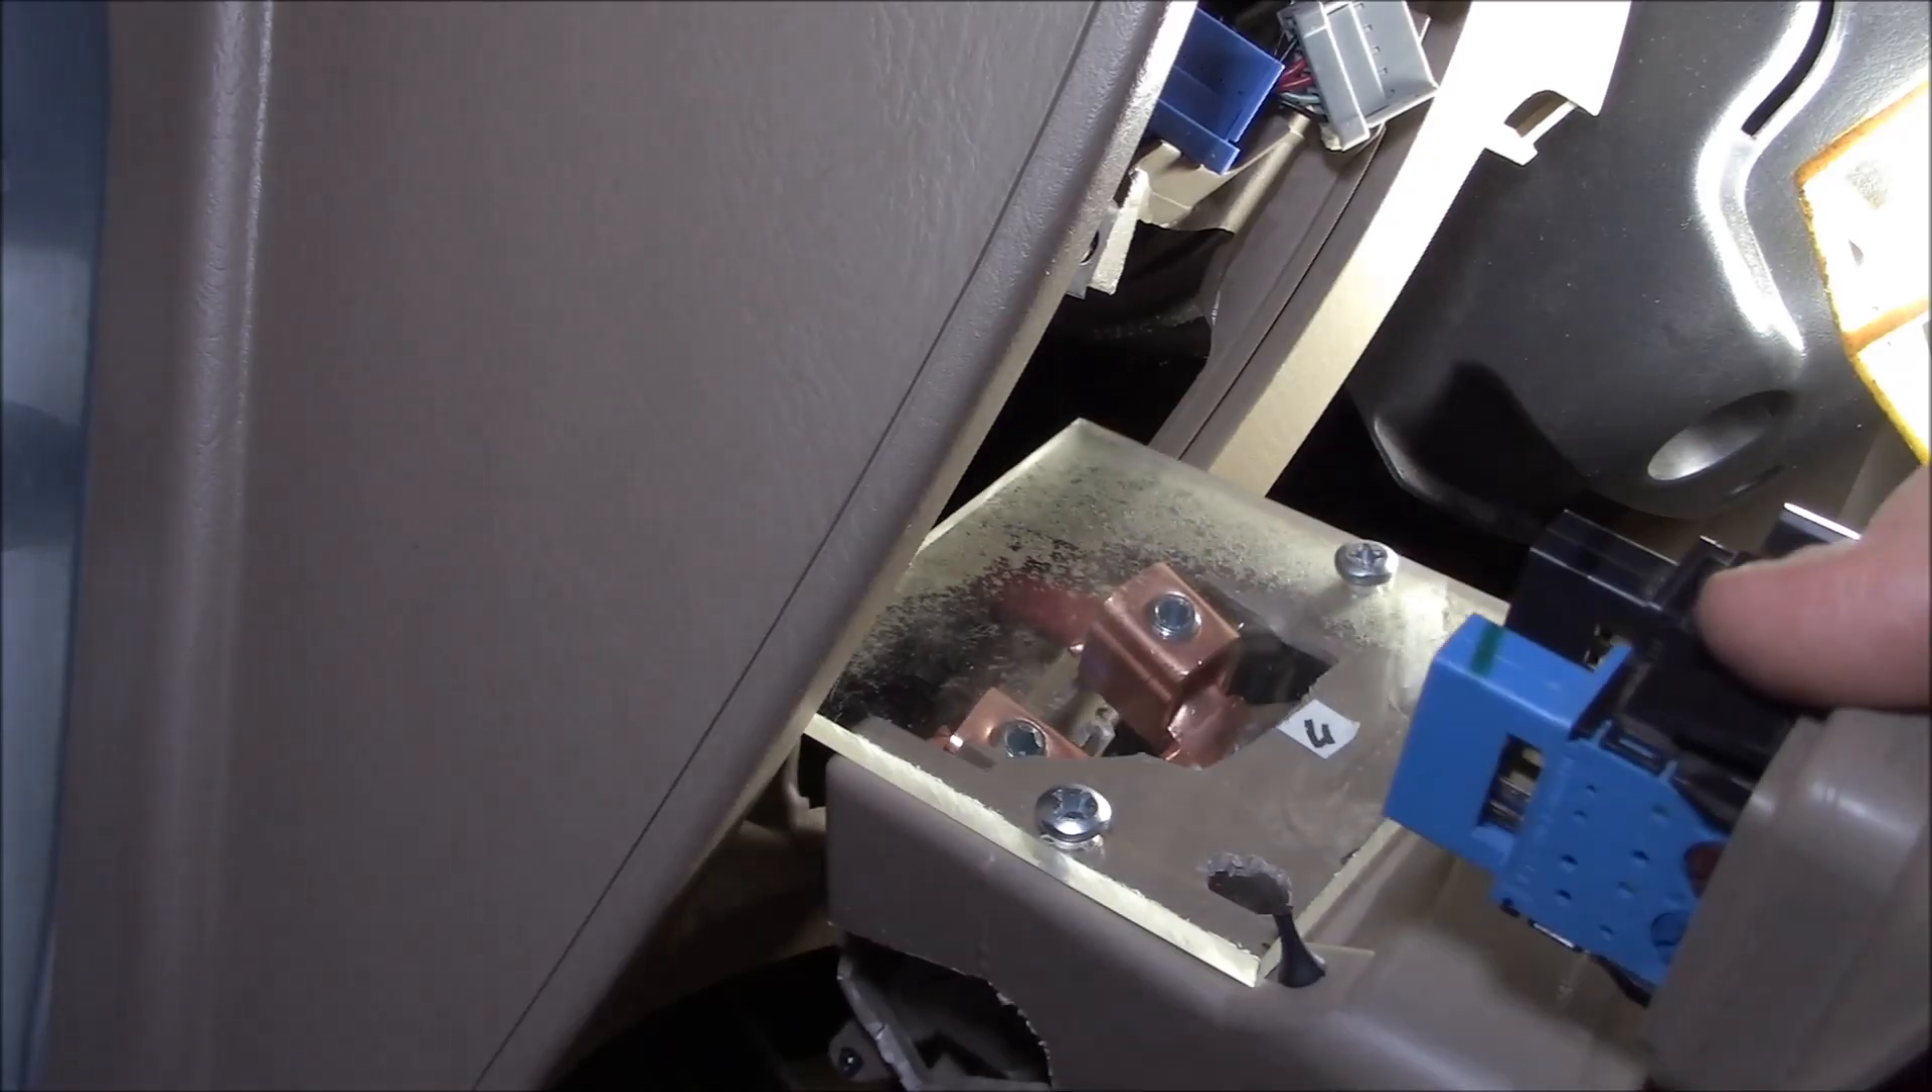Here's the plexiglass hooked on.